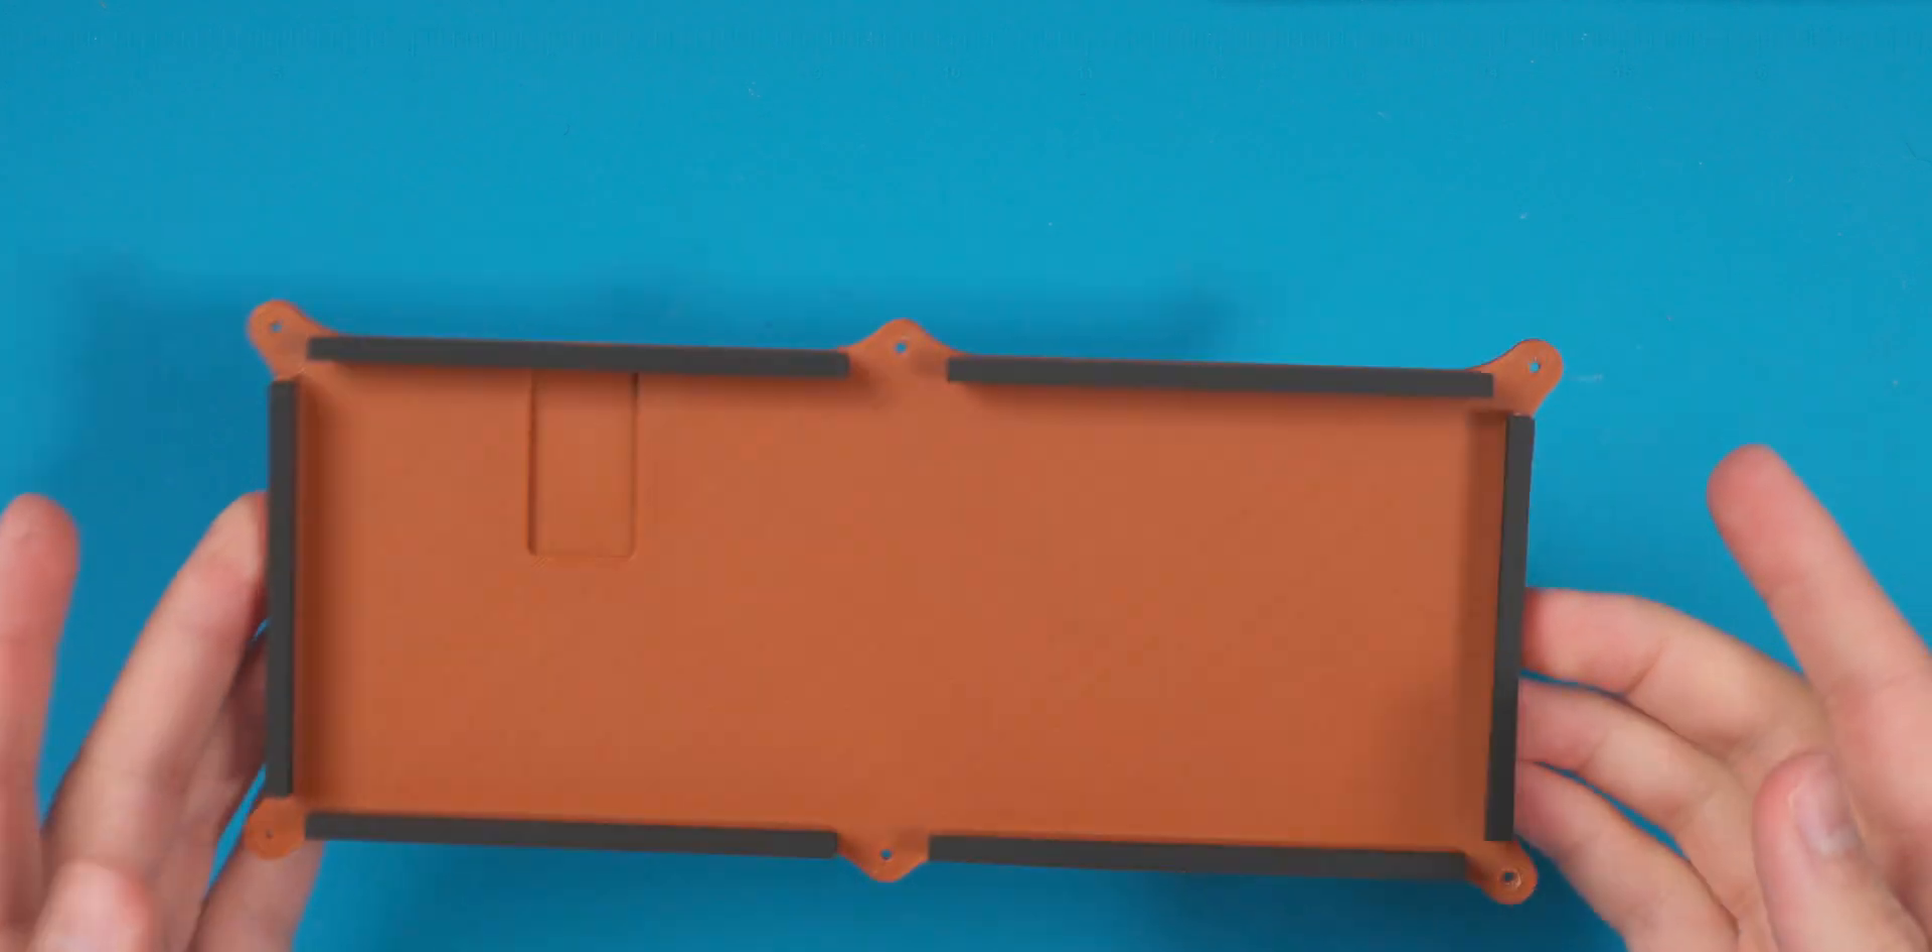So there's the bottom half with the gaskets on it.